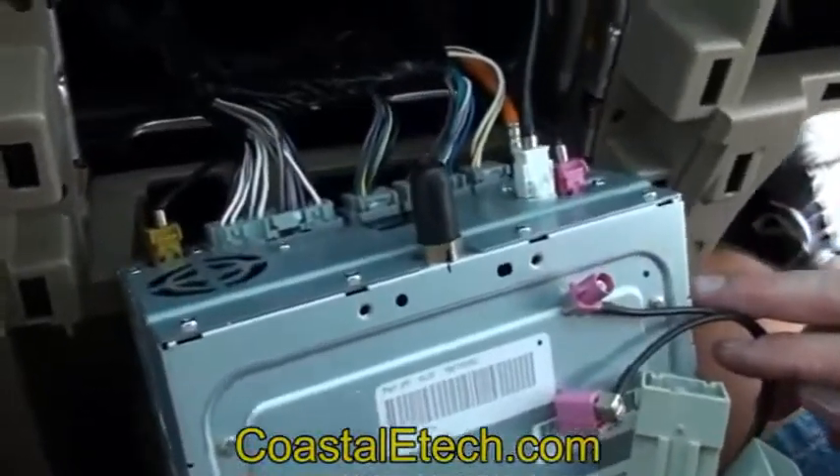Now that the radio is pulled free, it exposes the connectors on the back side.